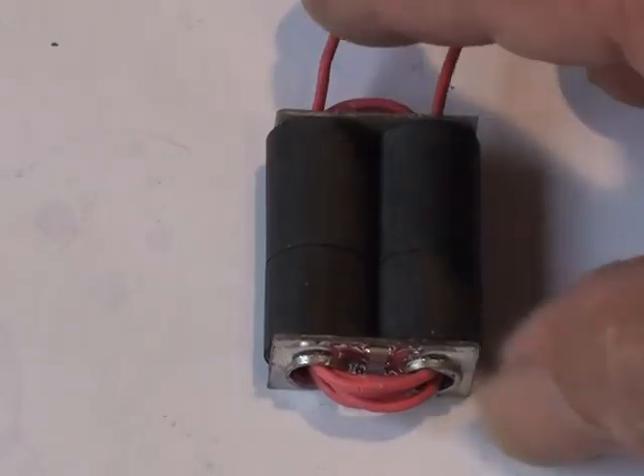I've now completed the winding of the transformer.